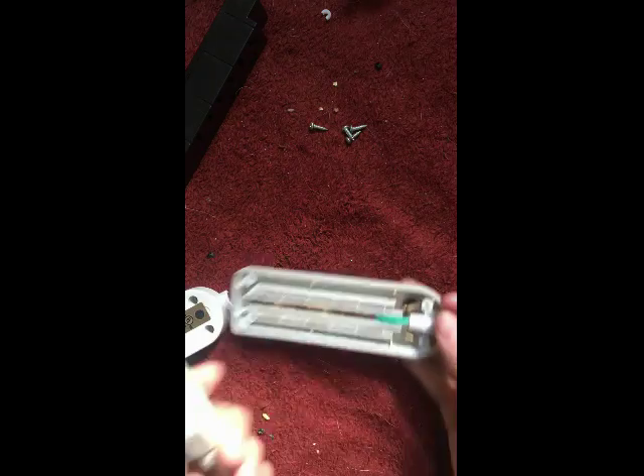And I got the screws out.